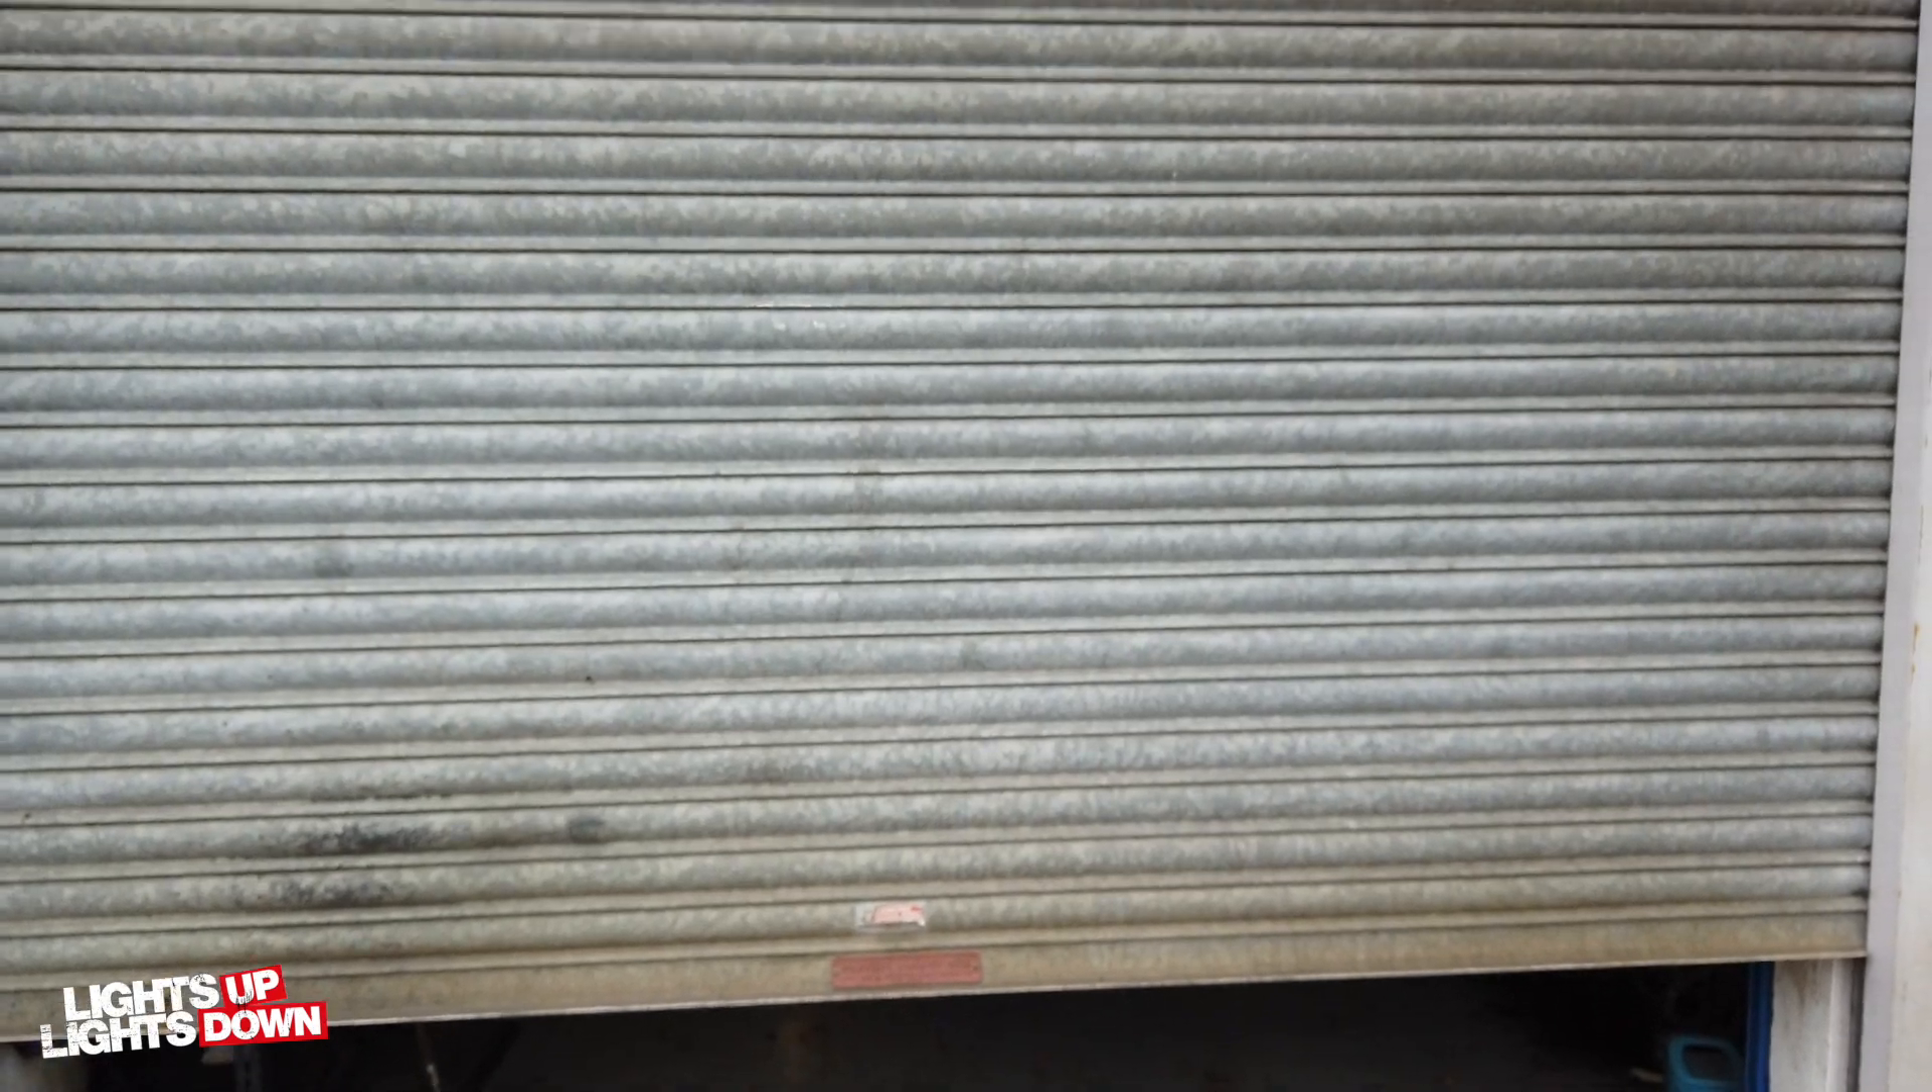The roller shutter is down There's a gap at the bottom.